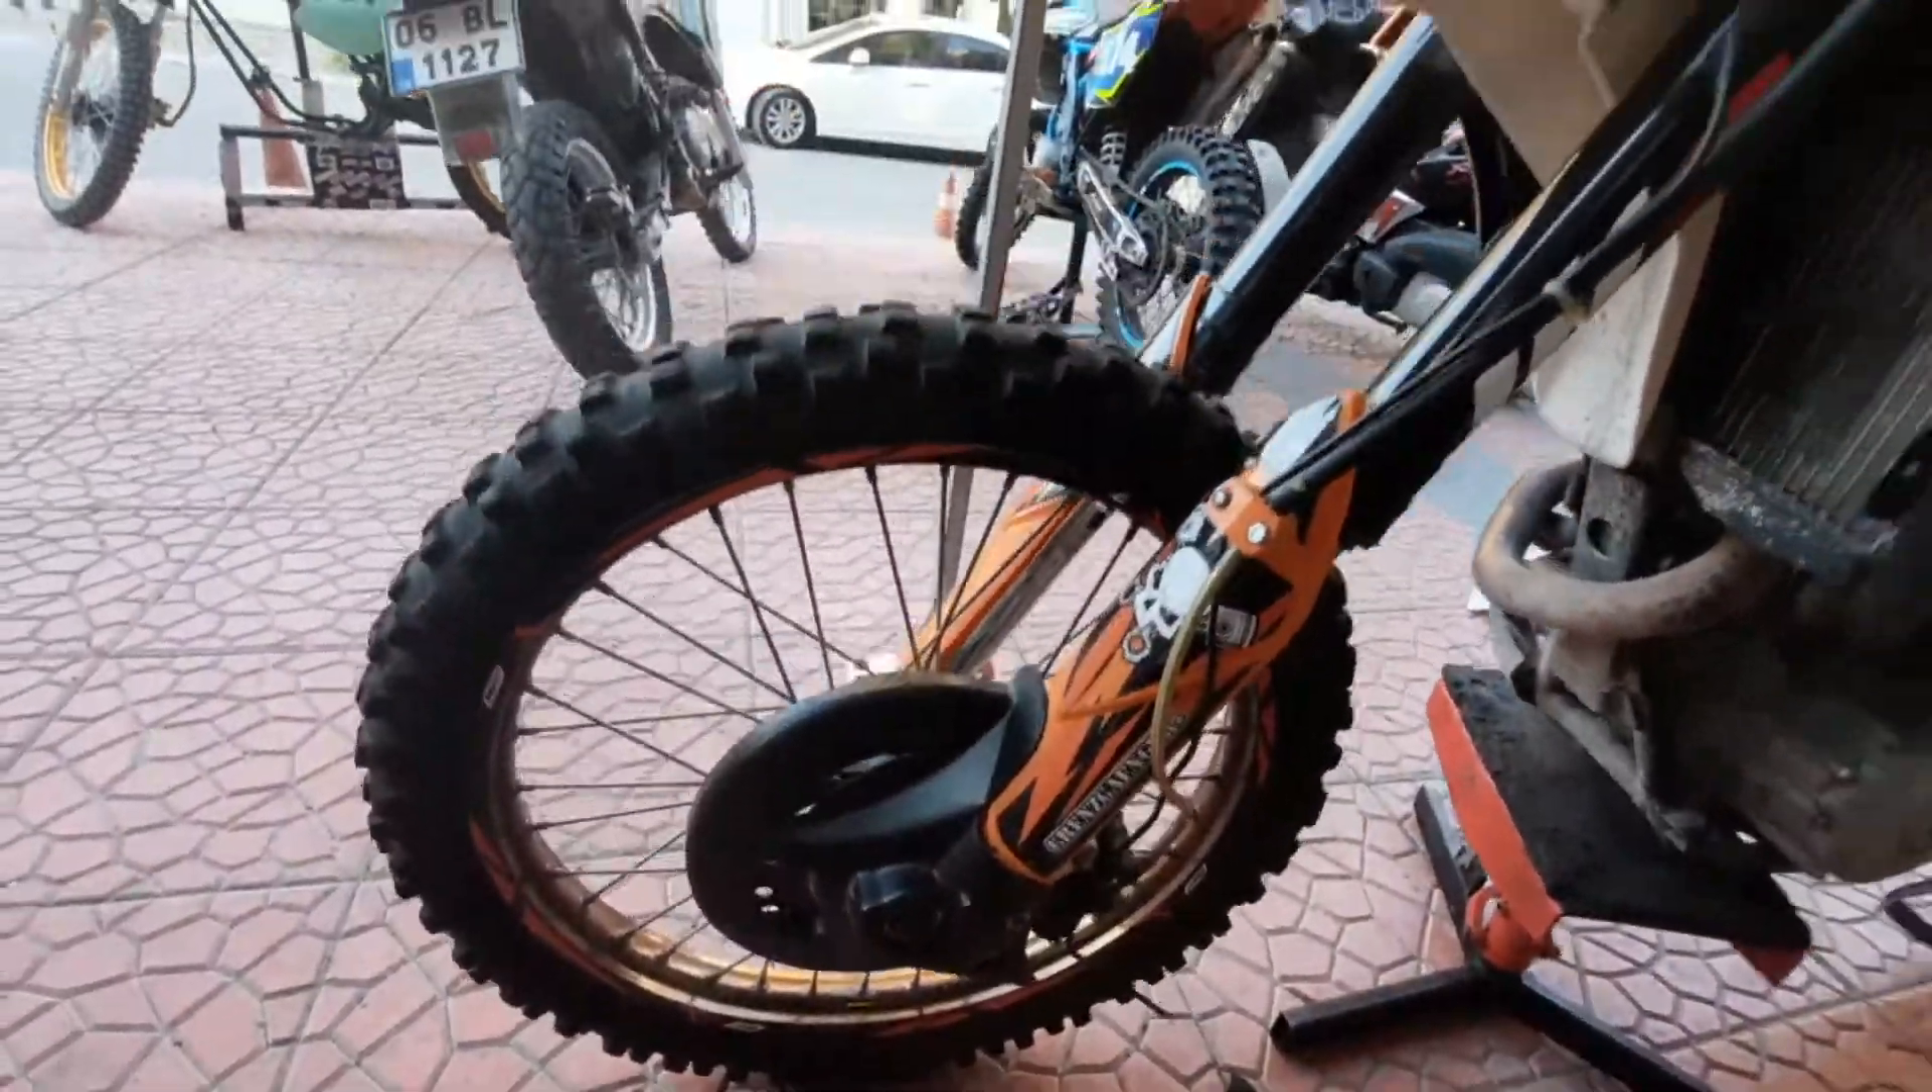Taktık gördüğünüz gibi Disk korumamızı da taktık.